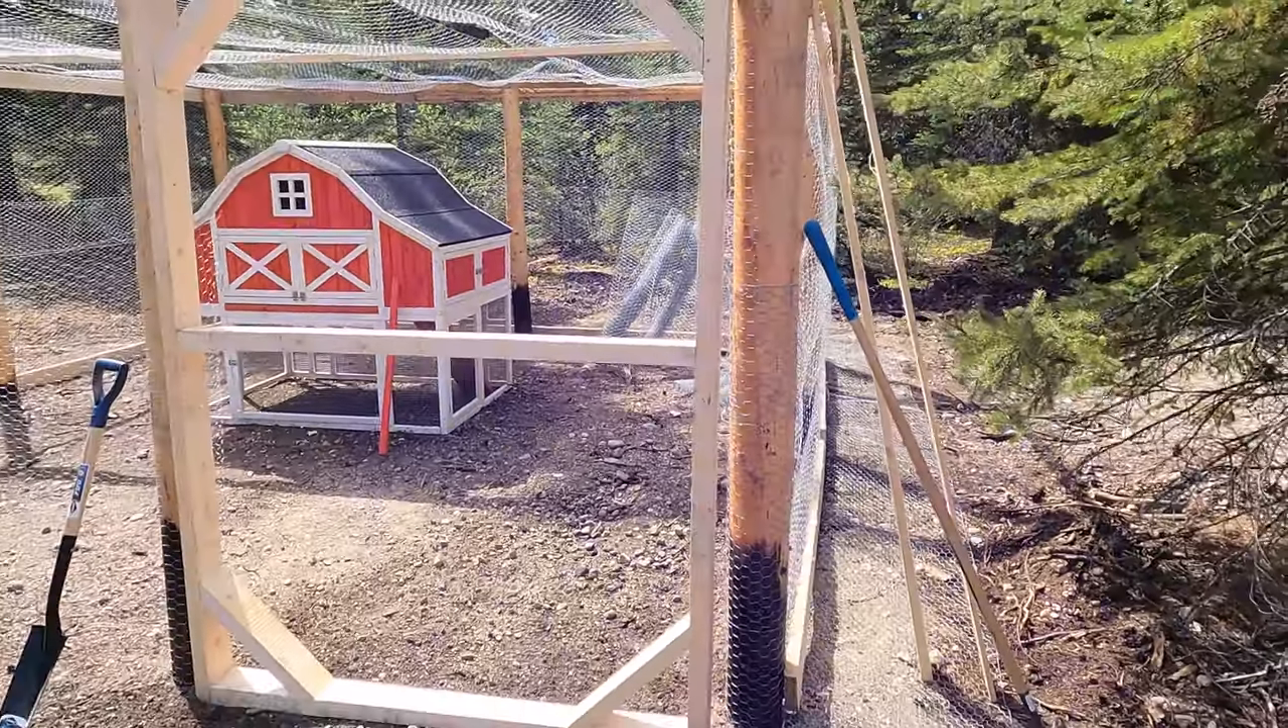Today we're just framing up the door for the chicken coop, so I had a few tools out here and got the door framed in and ready to go. It just needs some hardware now and then the chicken wire over the front.